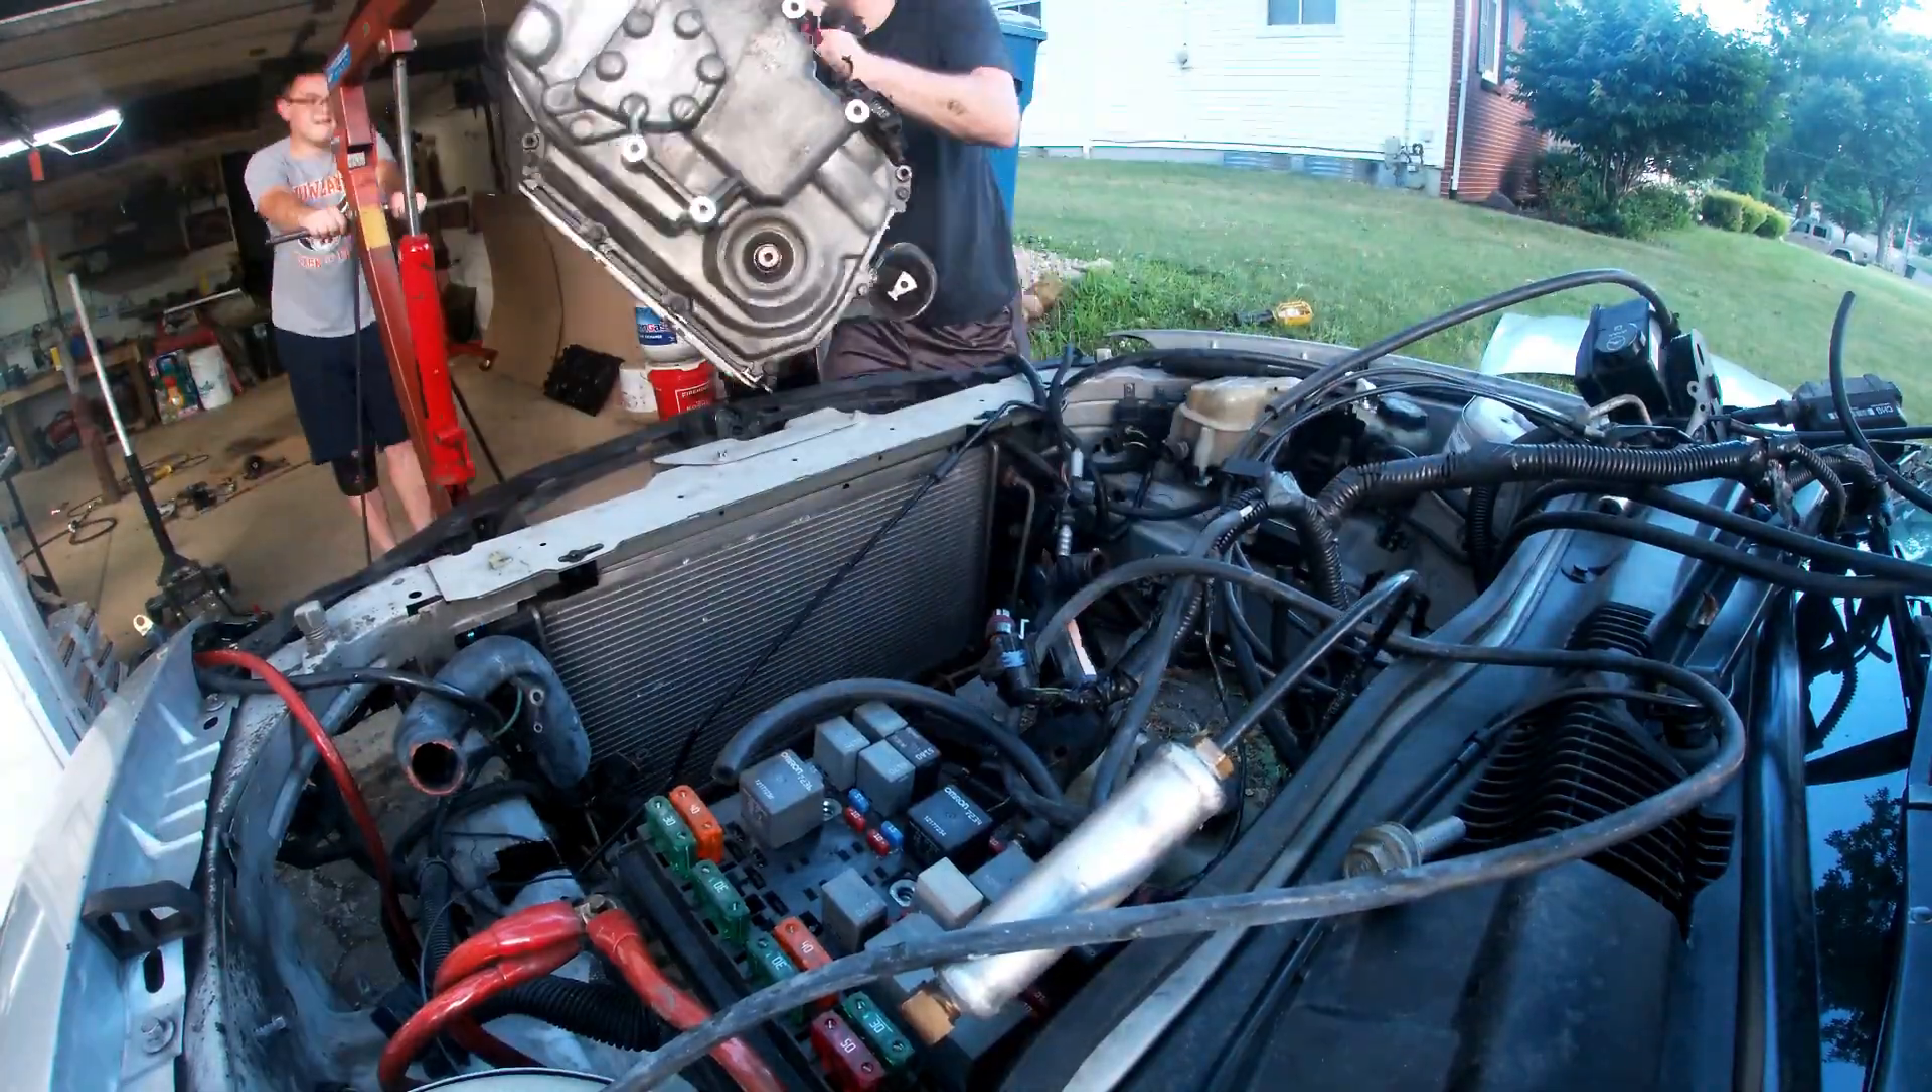All right, so day two working on this thing and the transmission is out.